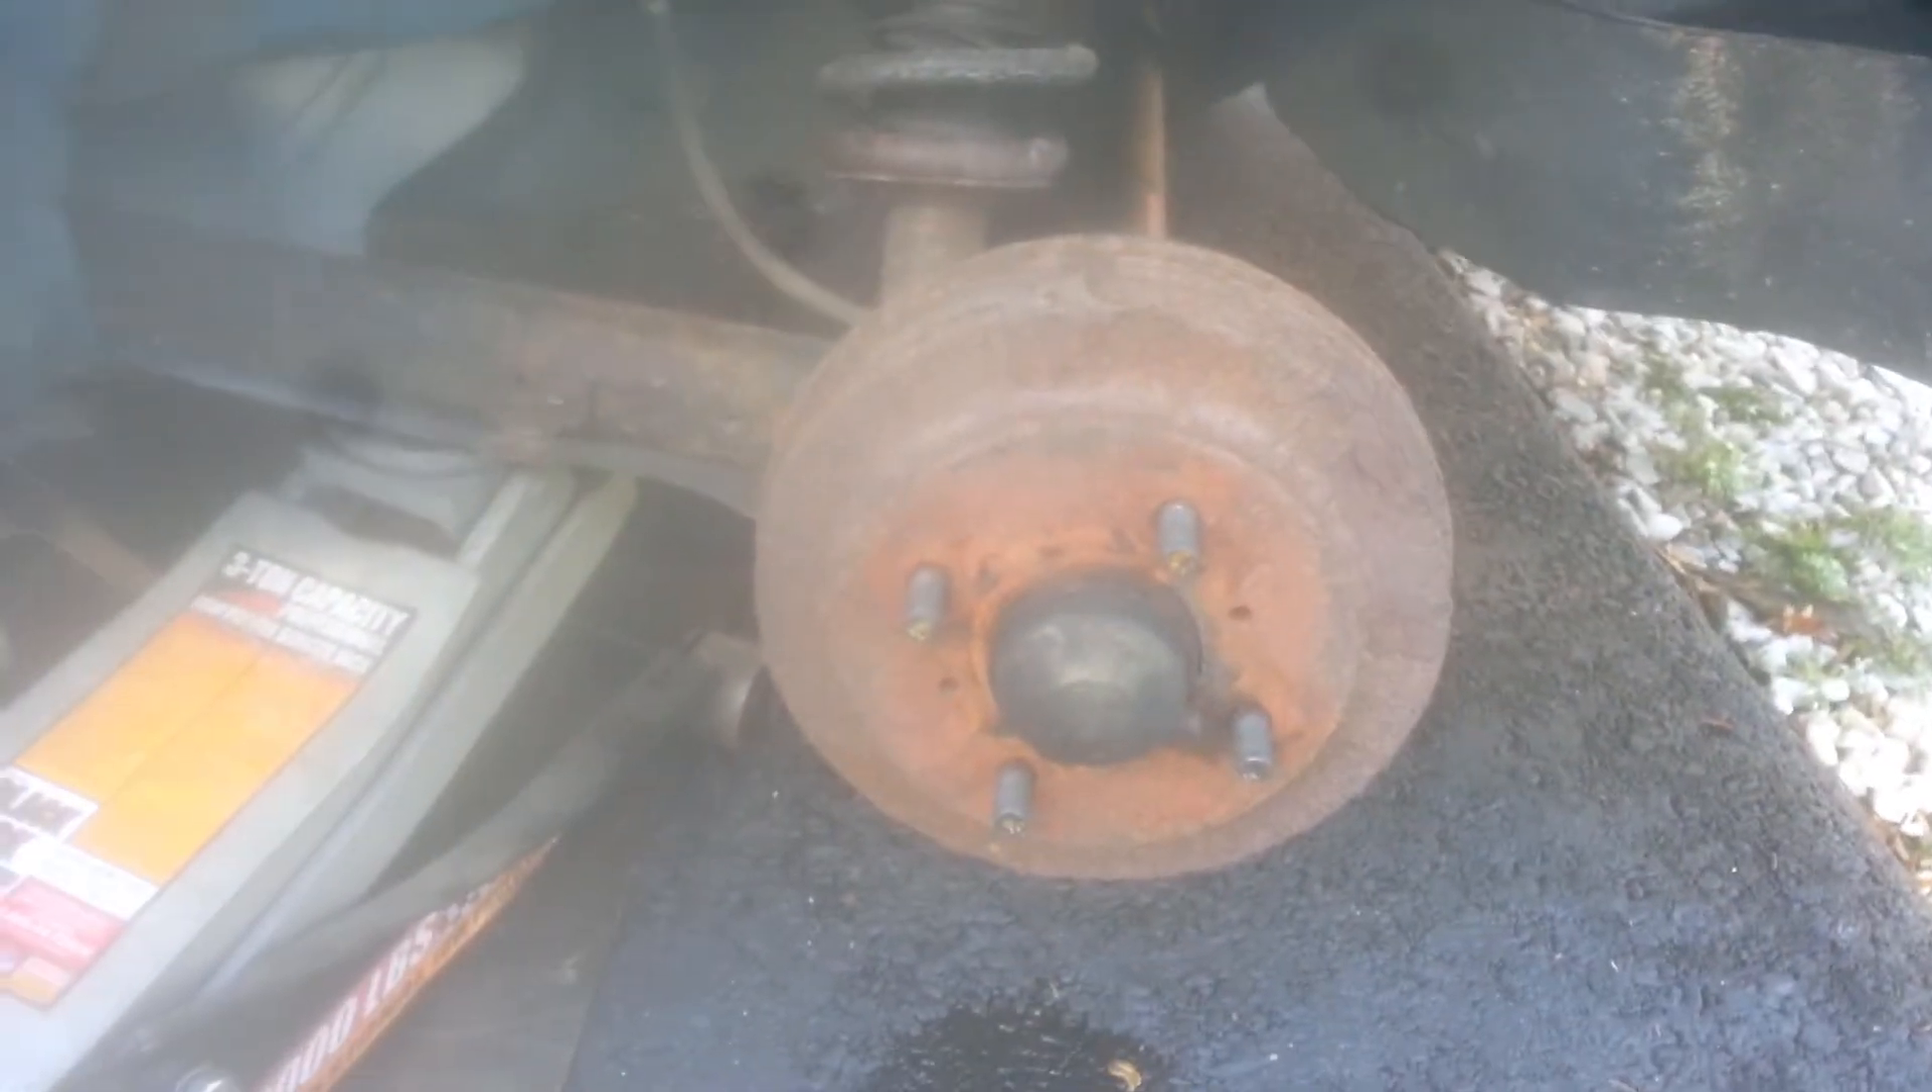I have the rear driver side tire off the vehicle.